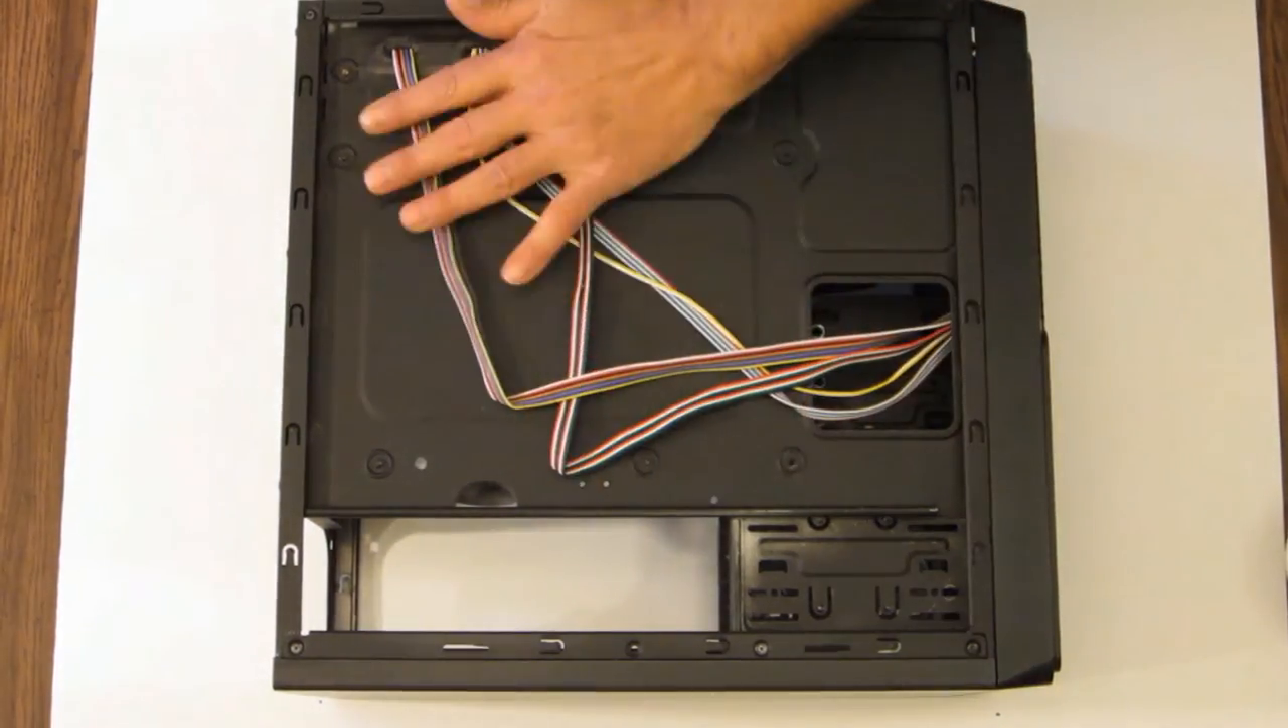As you can see, I already routed some of these wires.